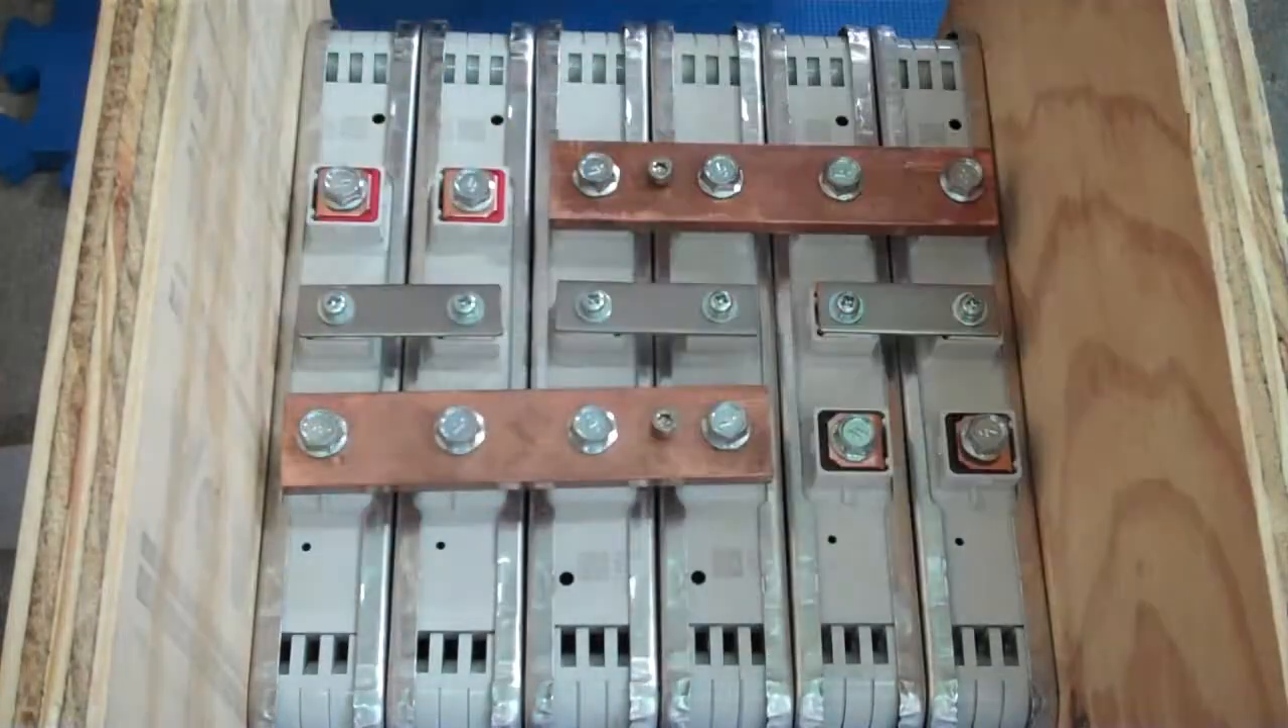With the installation of this second bus bar, we now have a 24-volt battery, although I still need to install the terminal ends that make the two modules in parallel and have a 5-16th bolt to screw cables into.